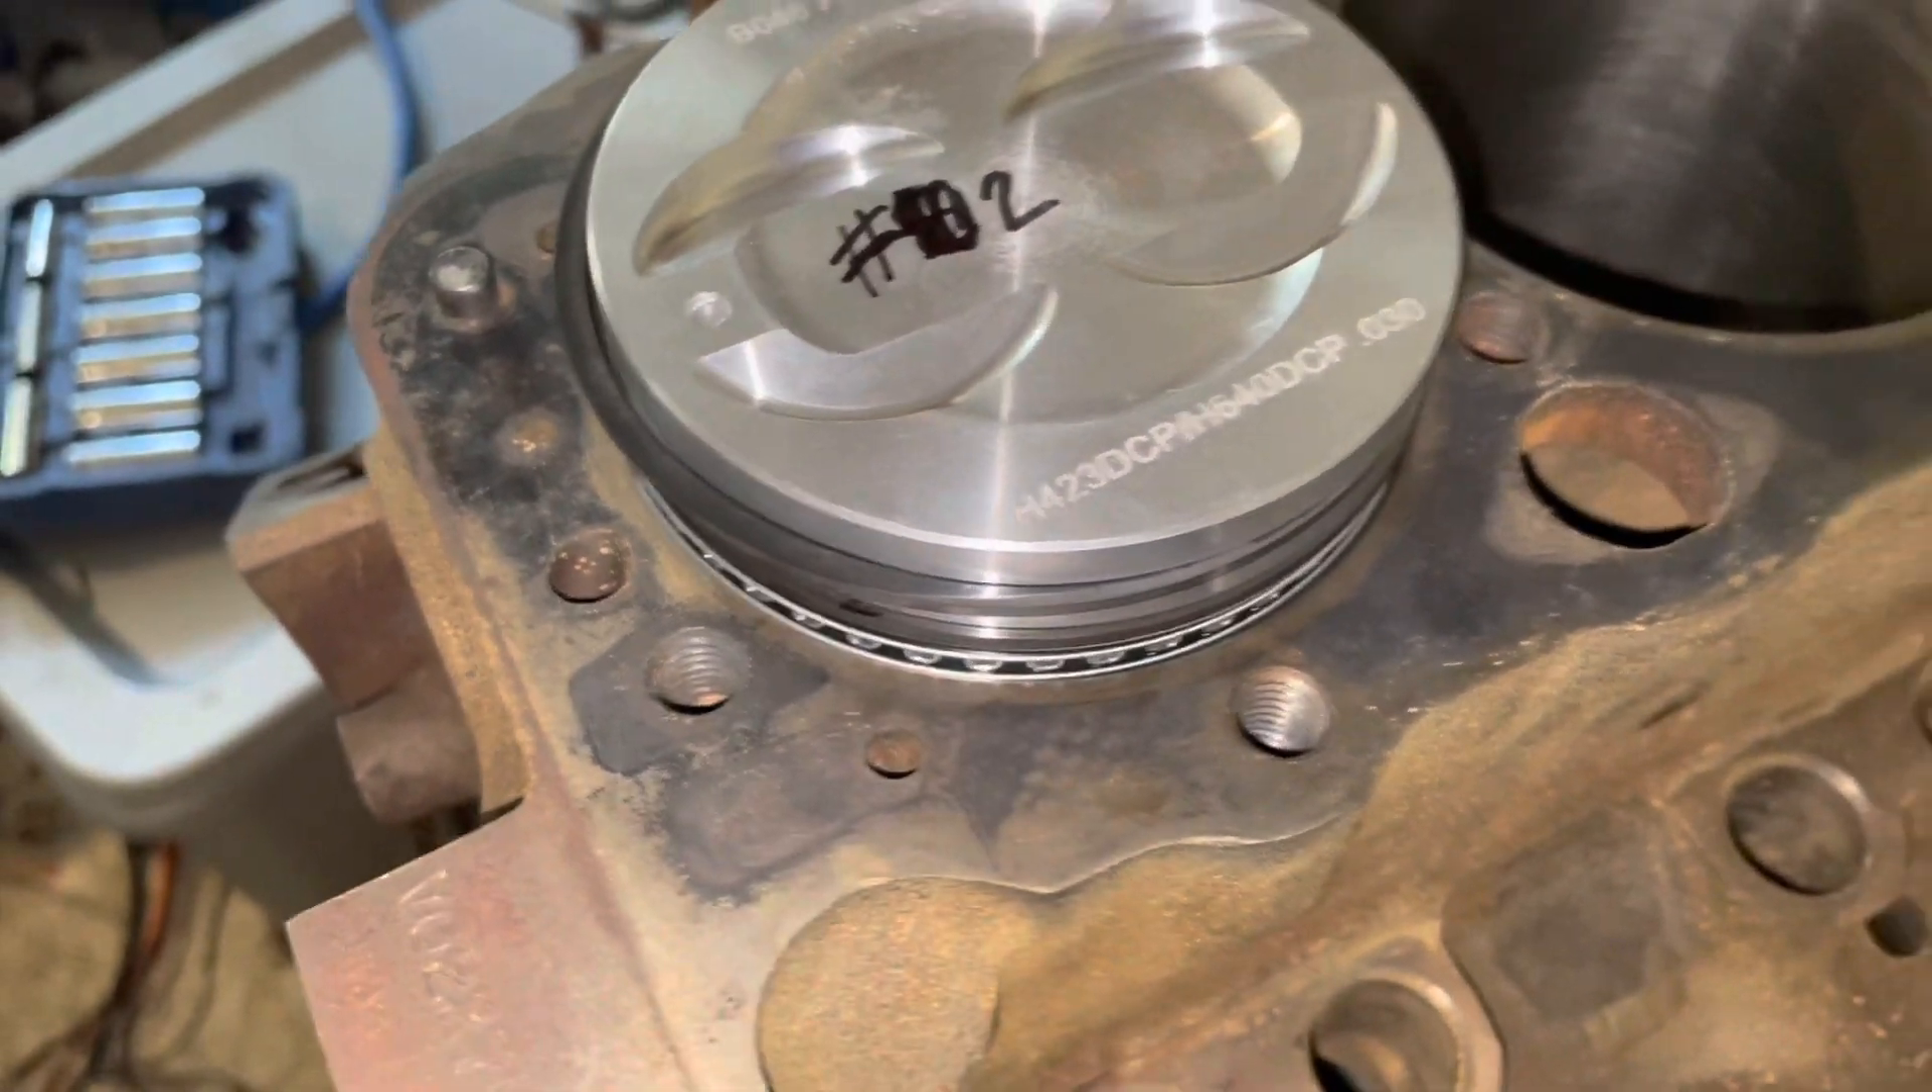Uh, now I've set the piston down in the bore. I've not put the ring compressor on it.